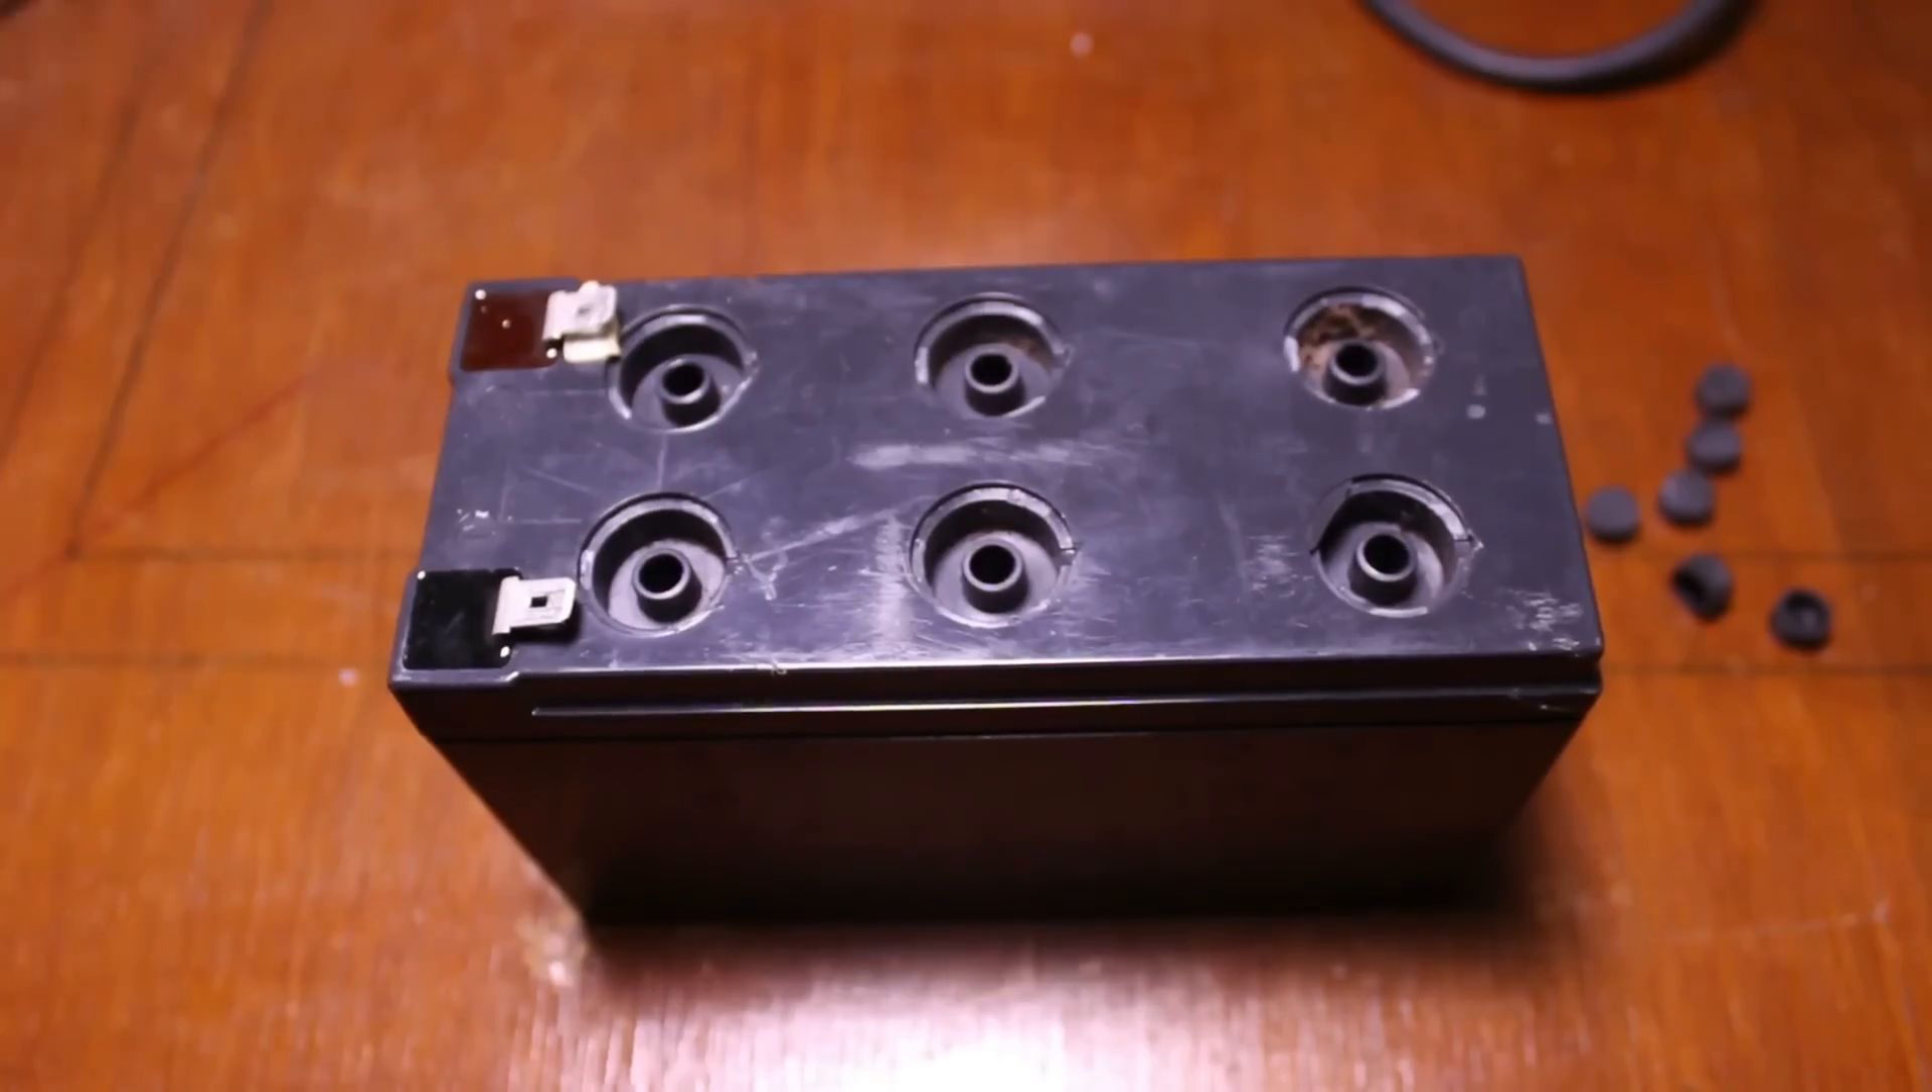Okay all rubber caps are removed and this is inside the battery.